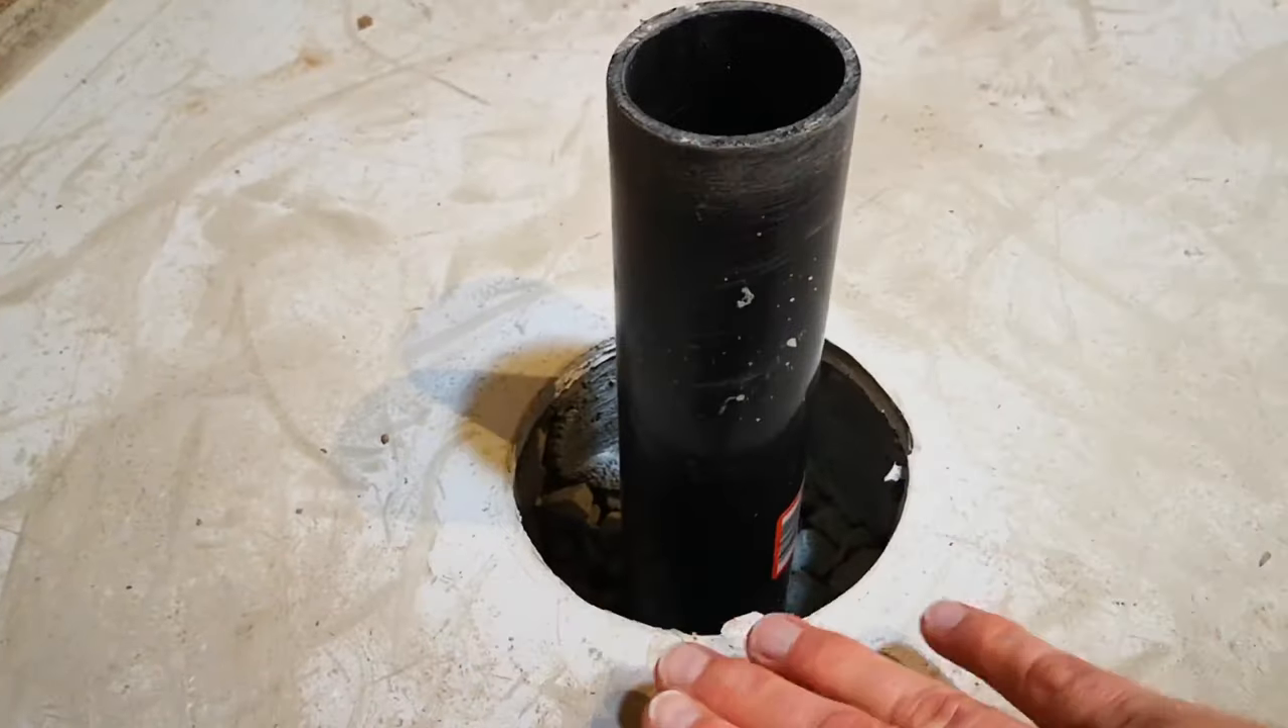This drain pipe is sticking up too high when it was installed.